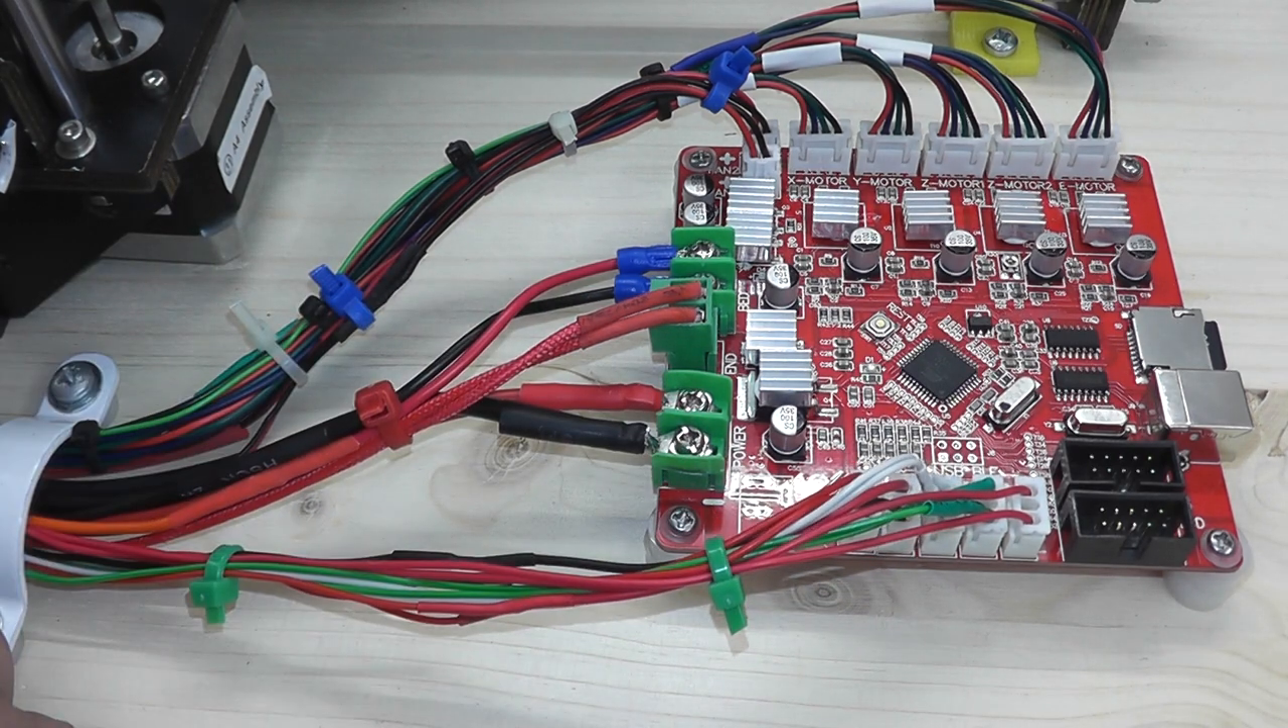Ich habe also alle leitungen die jetzt wo es notwendig war verlängert habe die hier mit kabelbindern zusammengebunden.